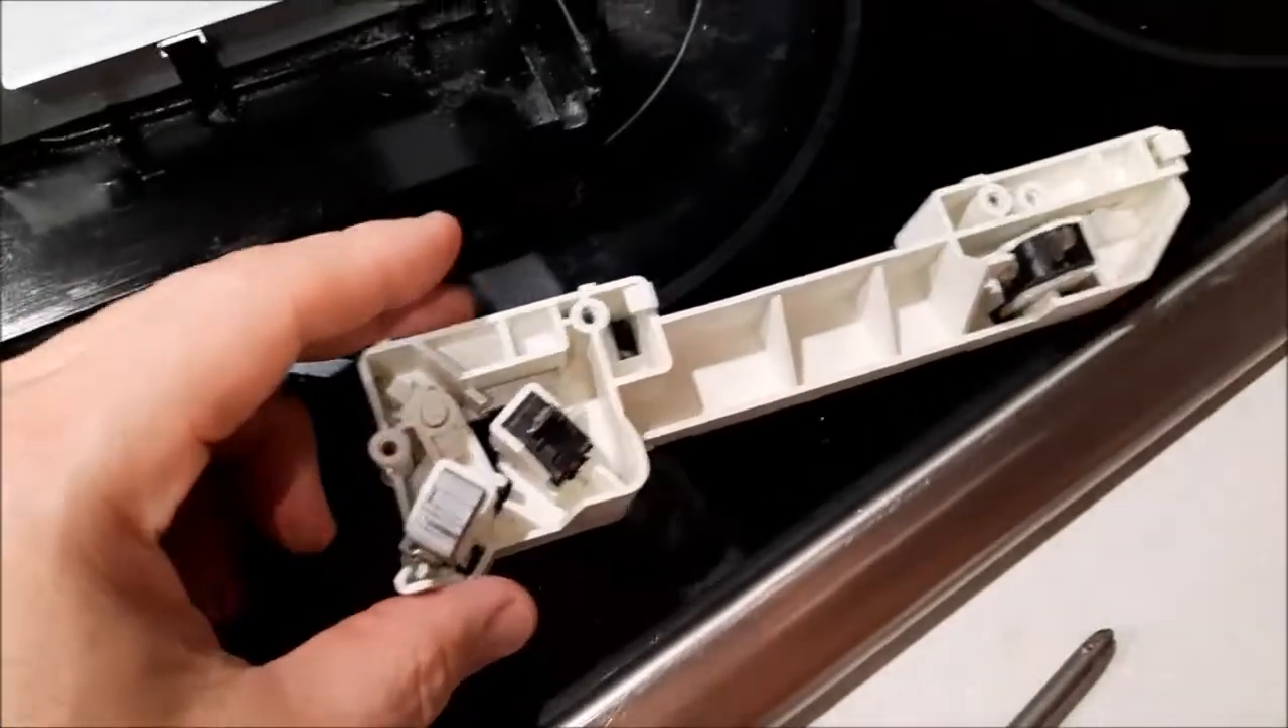So here's the unit that I've gotten out of the door and the three switches.